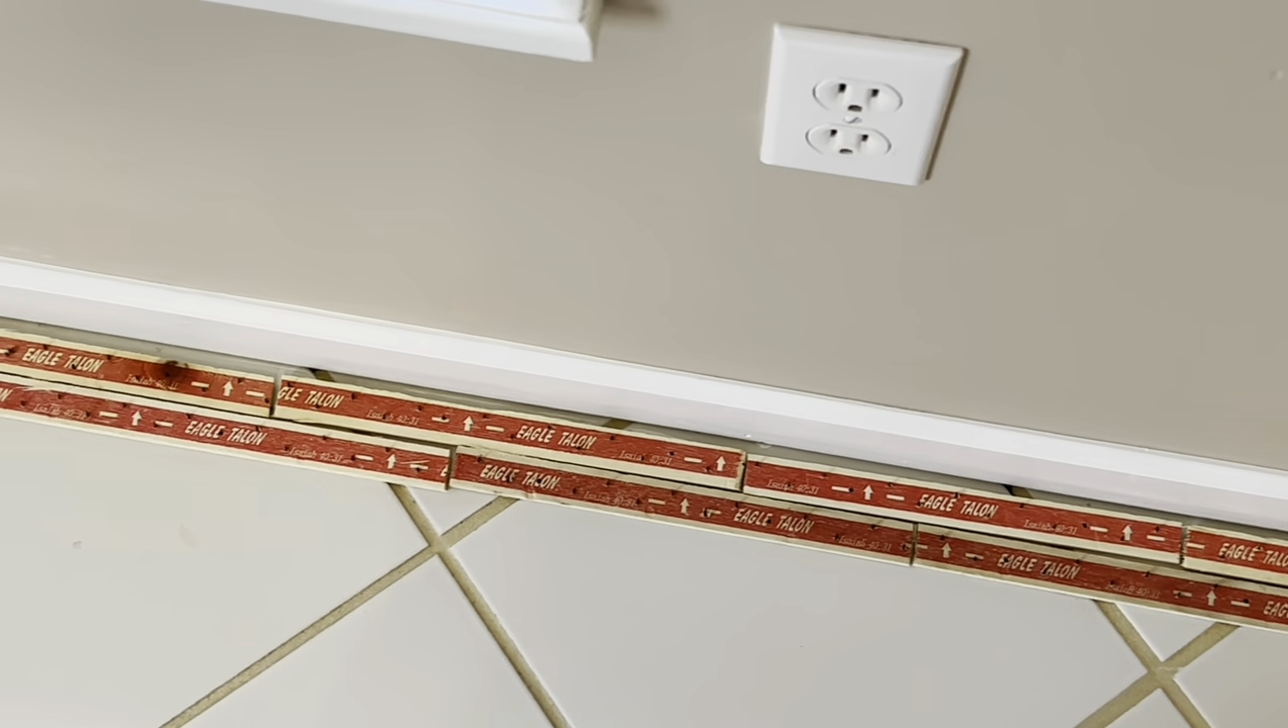You can see I have none of my joints in the tack strip are parallel to one another. They are staggered at least a couple inches or so.